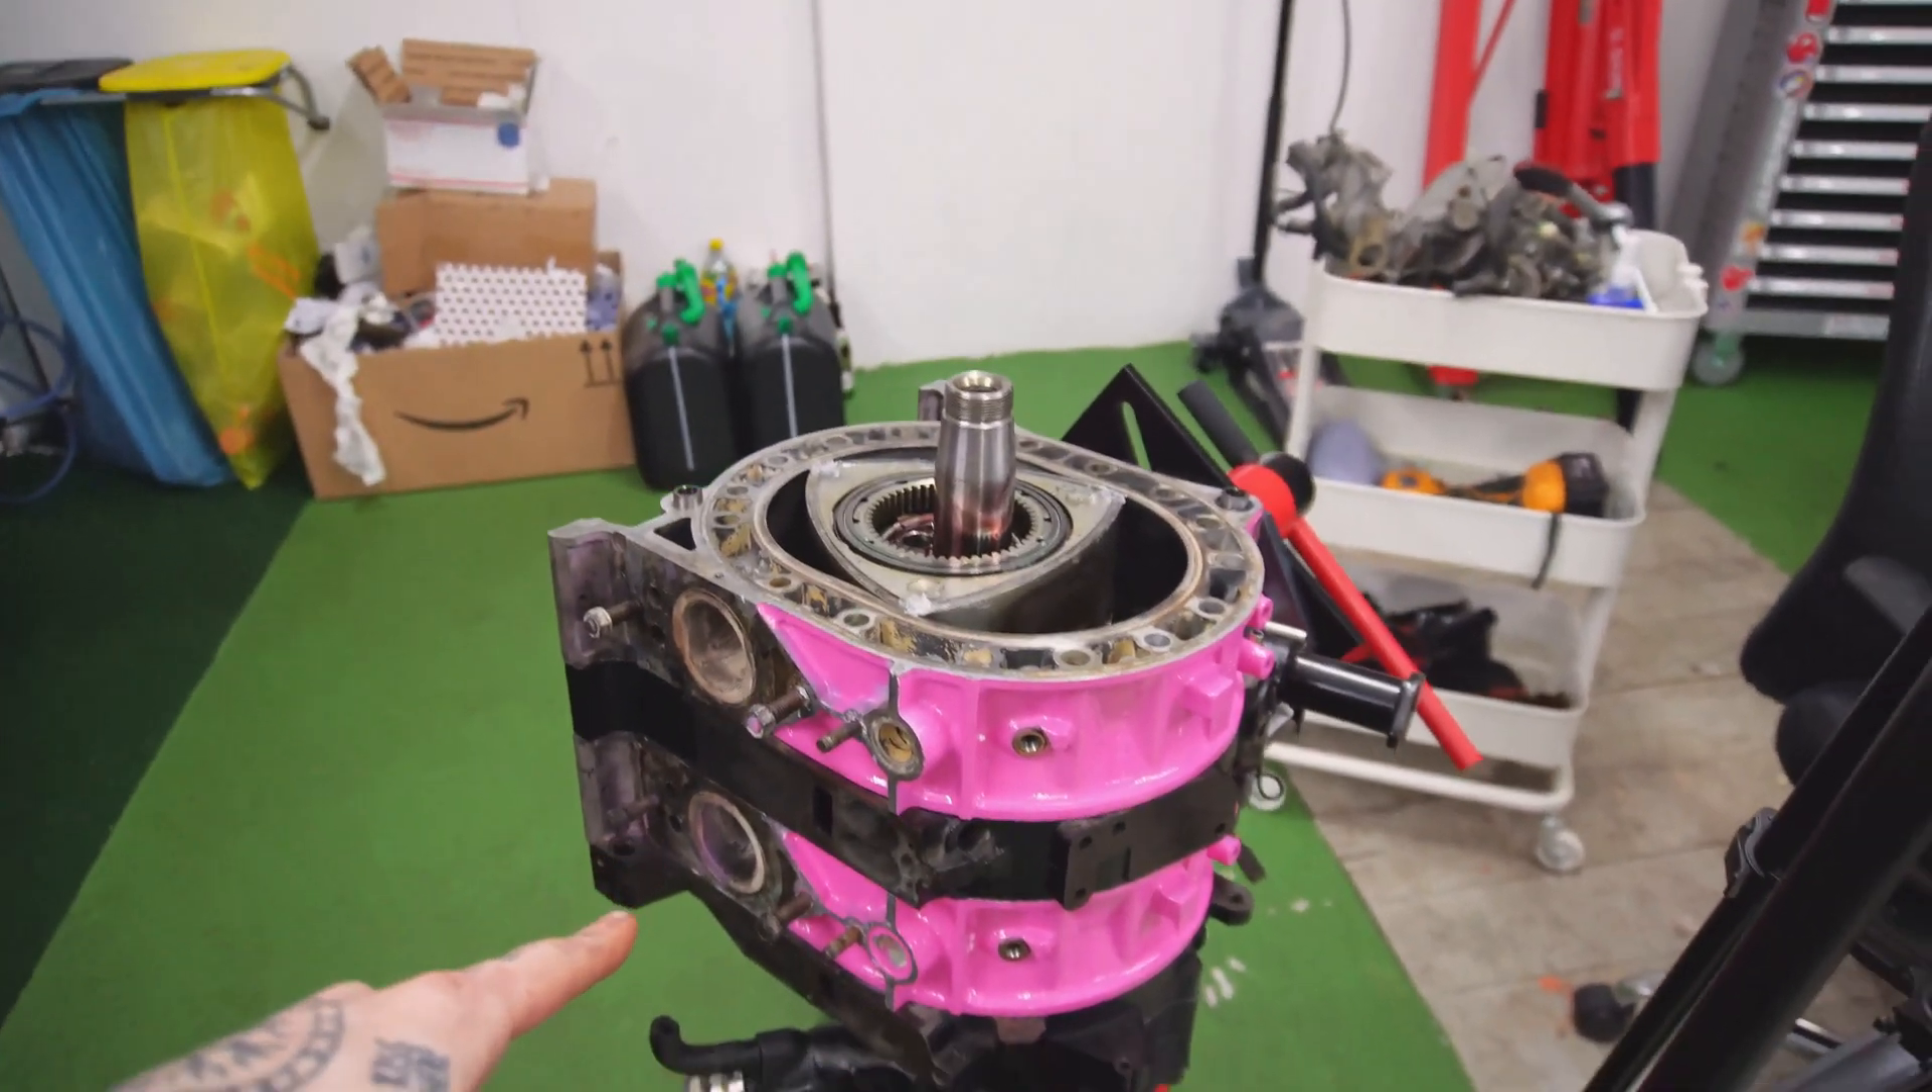In part 1 of the 13B rebuild, we've already assembled about half of the engine.